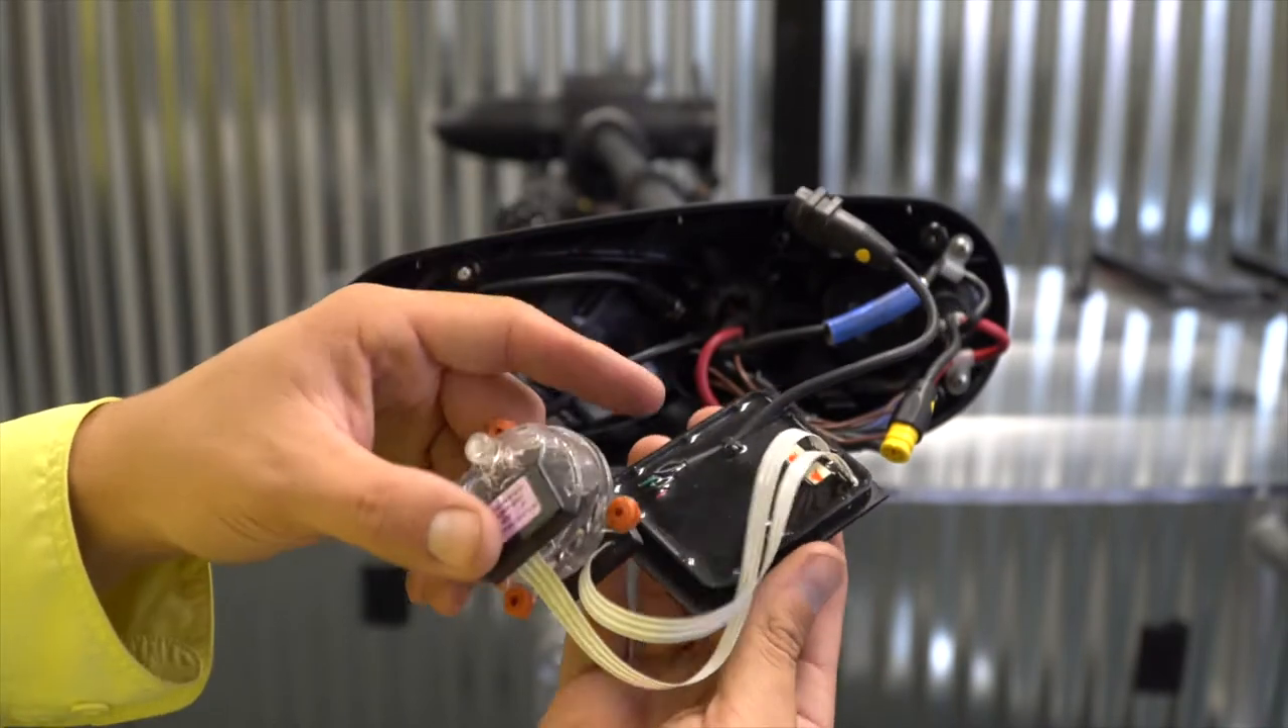And I have now removed the Minn Kota autopilot system out of the head.